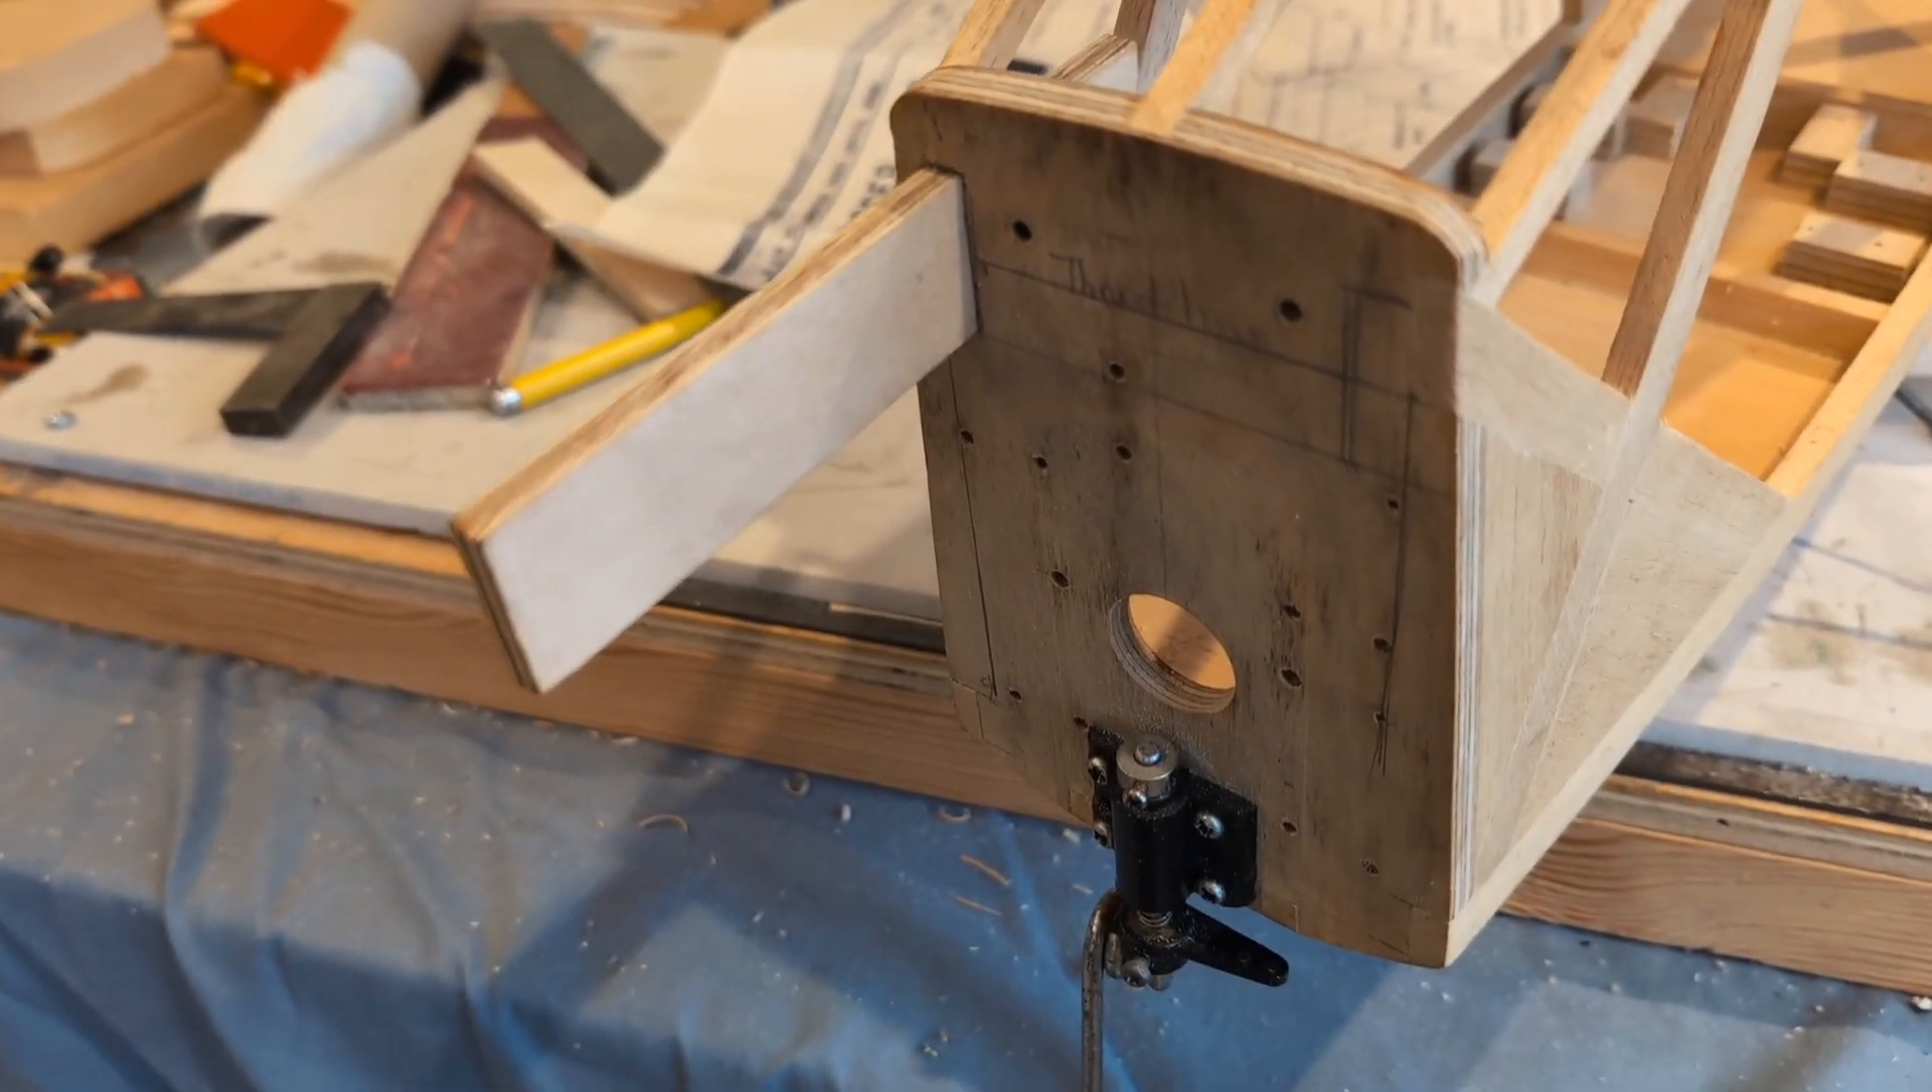That's one bearer cut and in place.